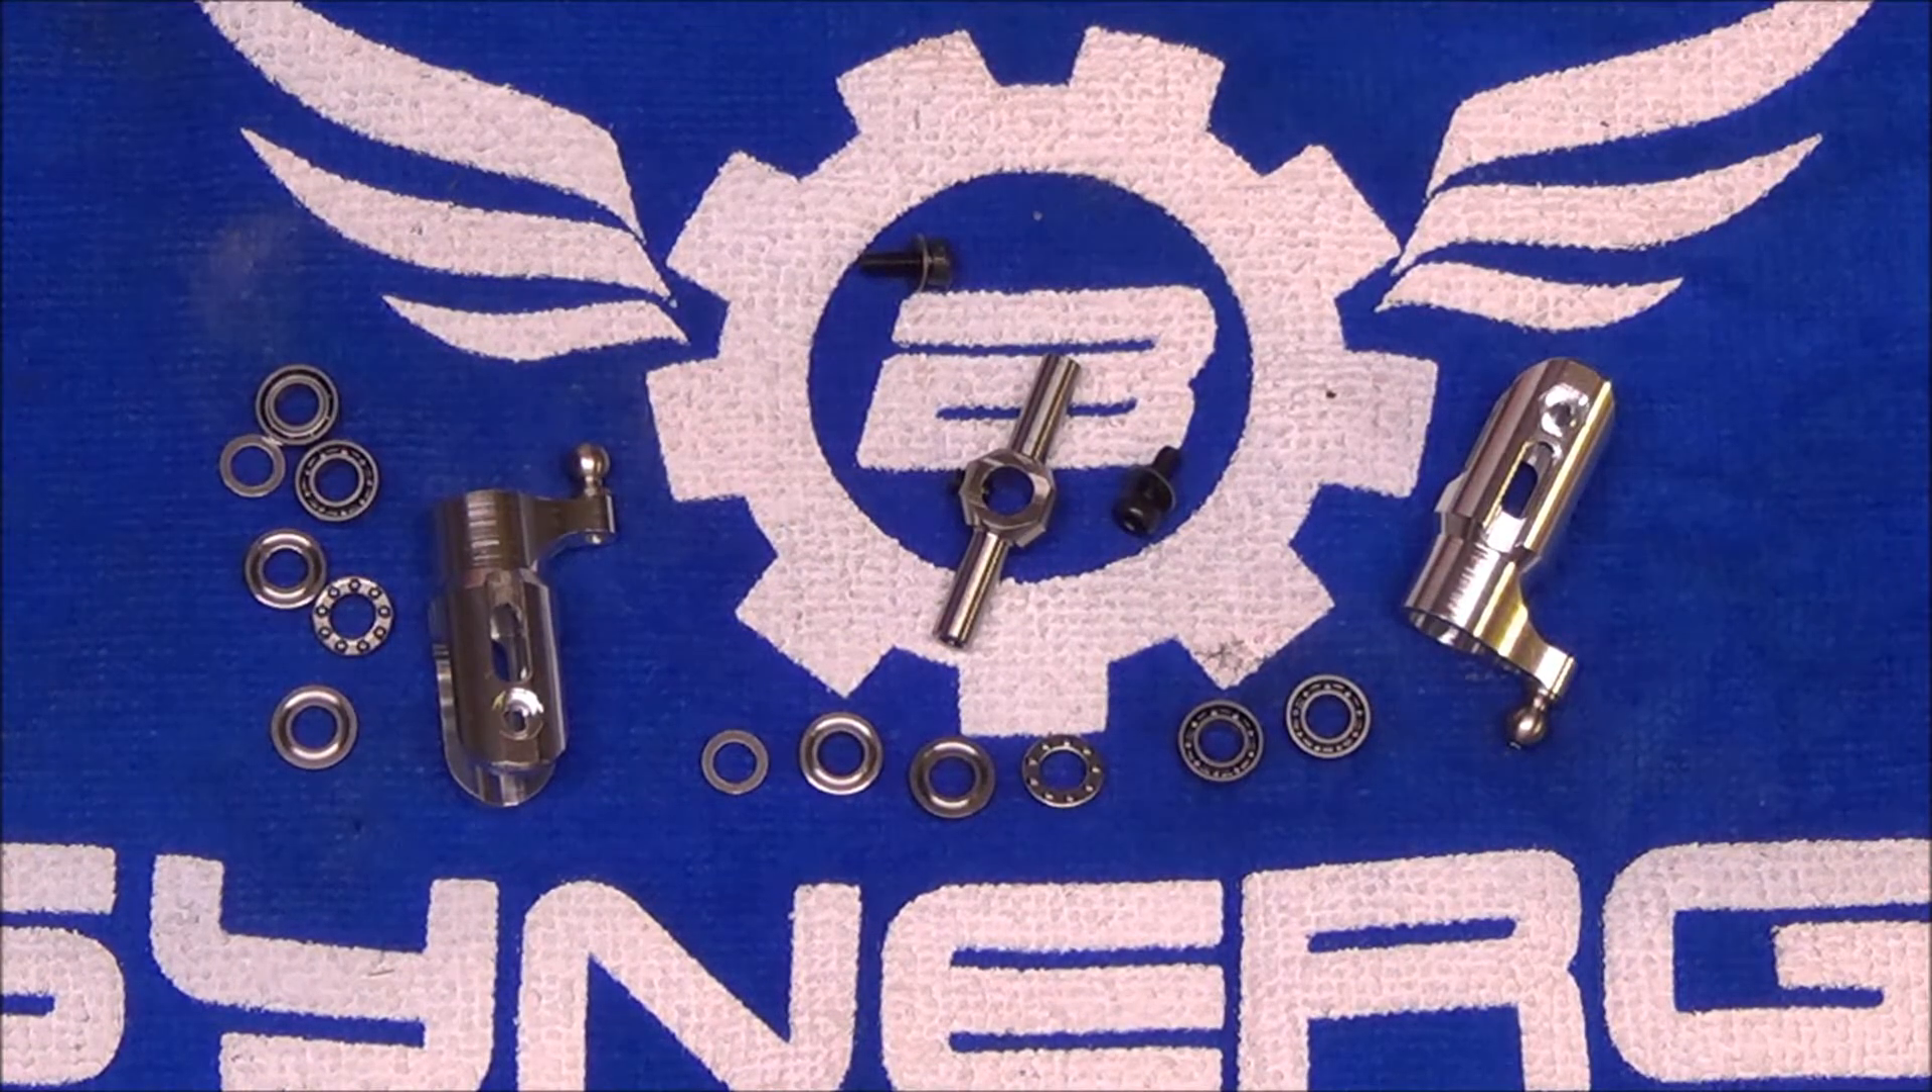Okay guys, what you can see is I've got the tail hub and tail rotor completely disassembled.